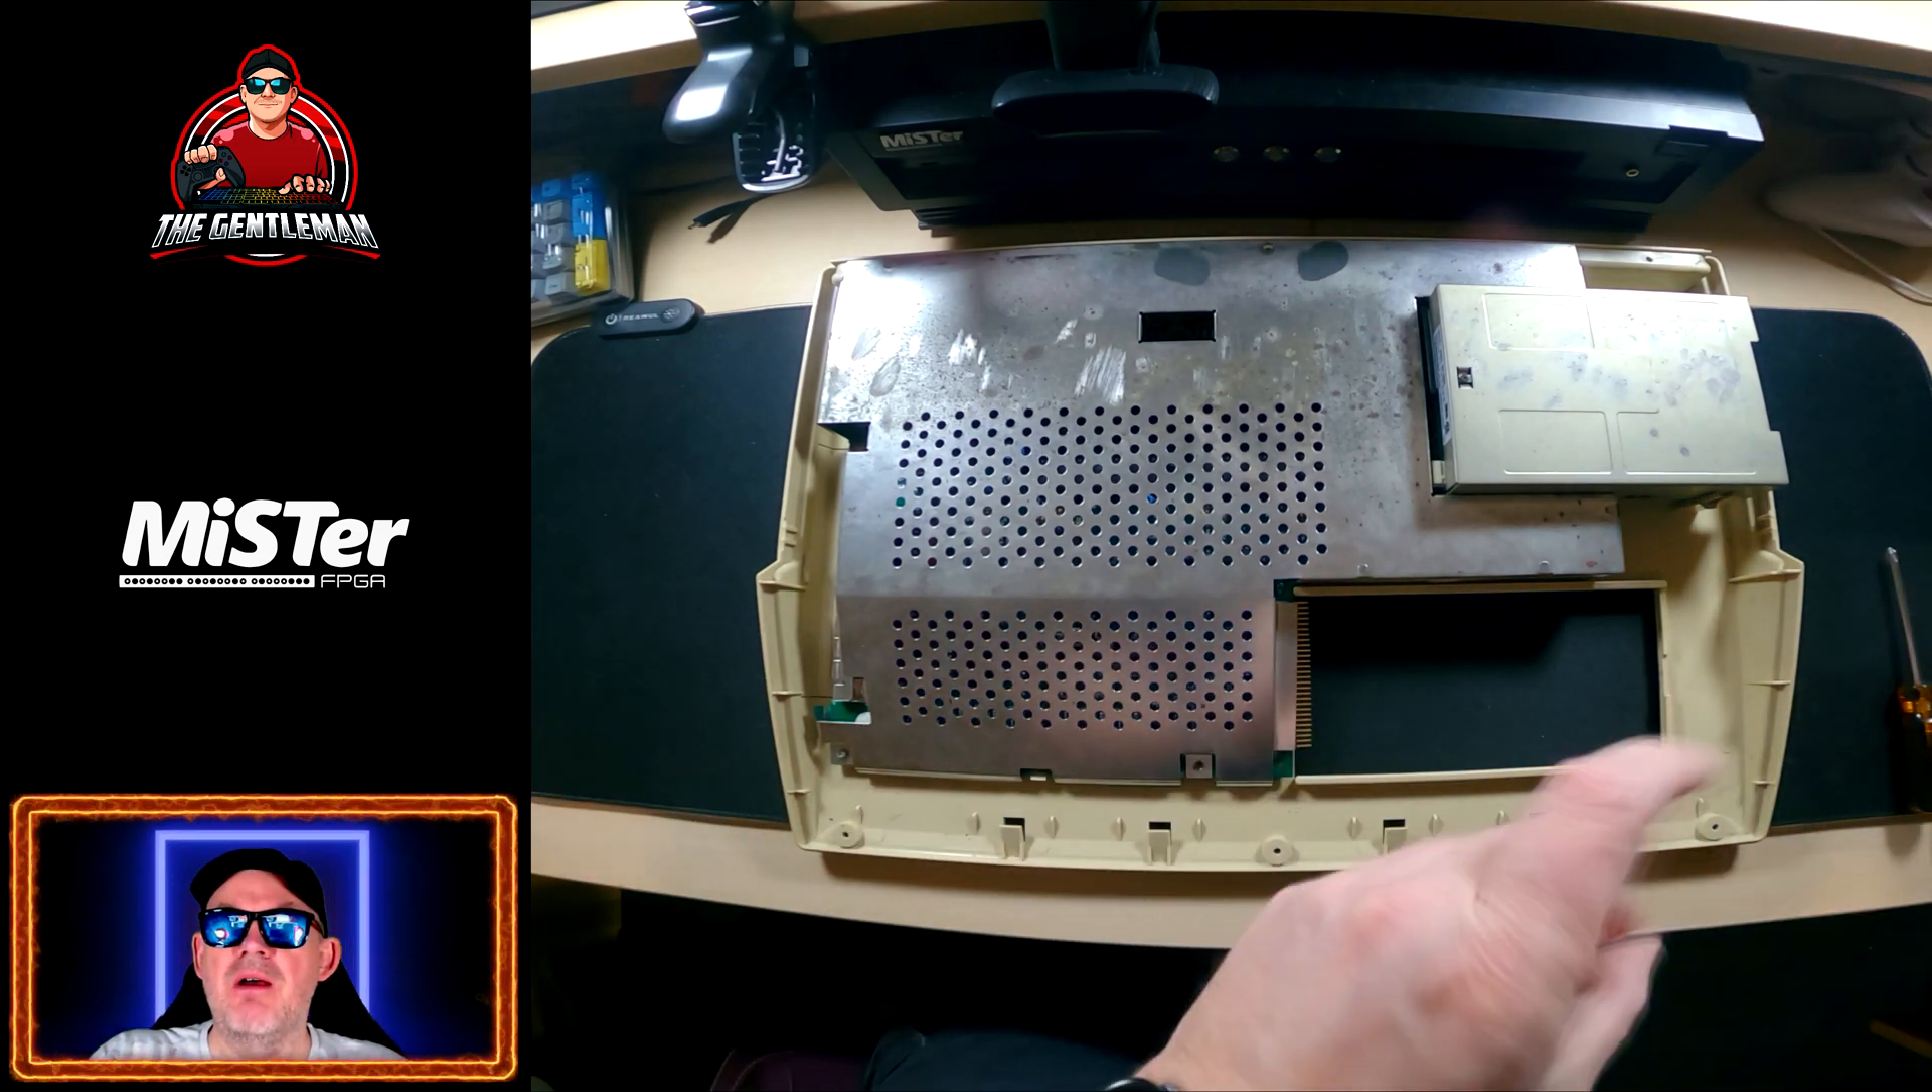I'm slowly and carefully removing out removing the memory expansion board that's not going to be needed anymore and we've simply got the floppy drive to get rid of now and we've got the shielding to get rid of here.